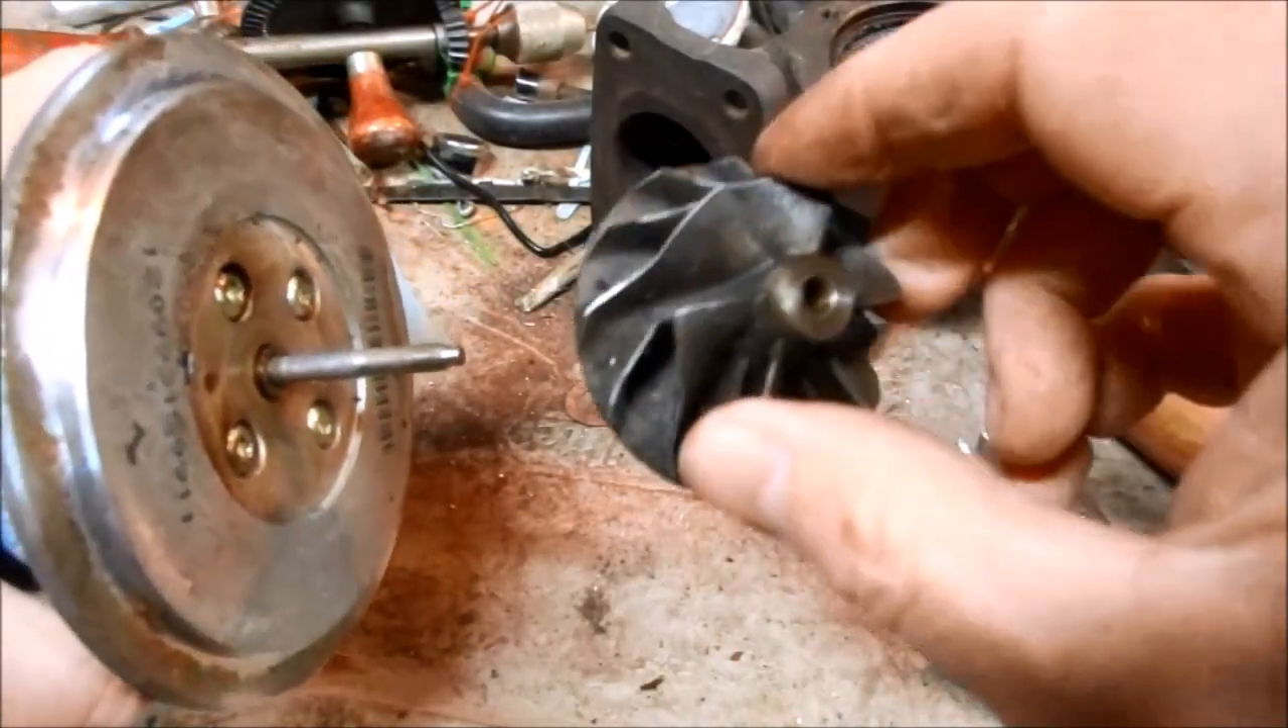And with the nut removed the wheel slides right off.